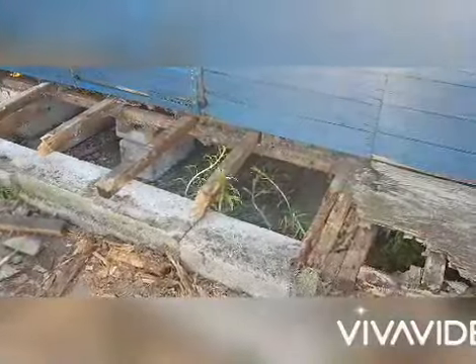That's the first half of the walkway ripped up.